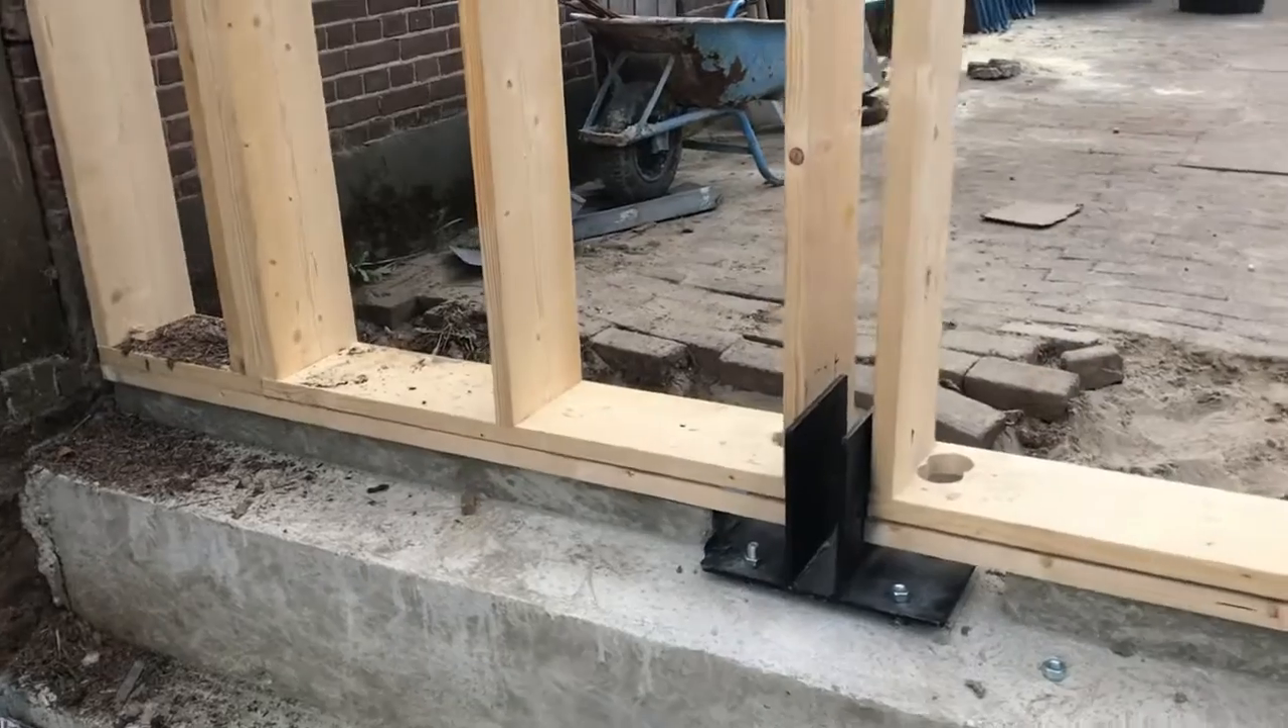Vincent heeft hier de platen alvast gemonteerd waar de balken op komen te staan waar de keukendak zo meteen op rust.